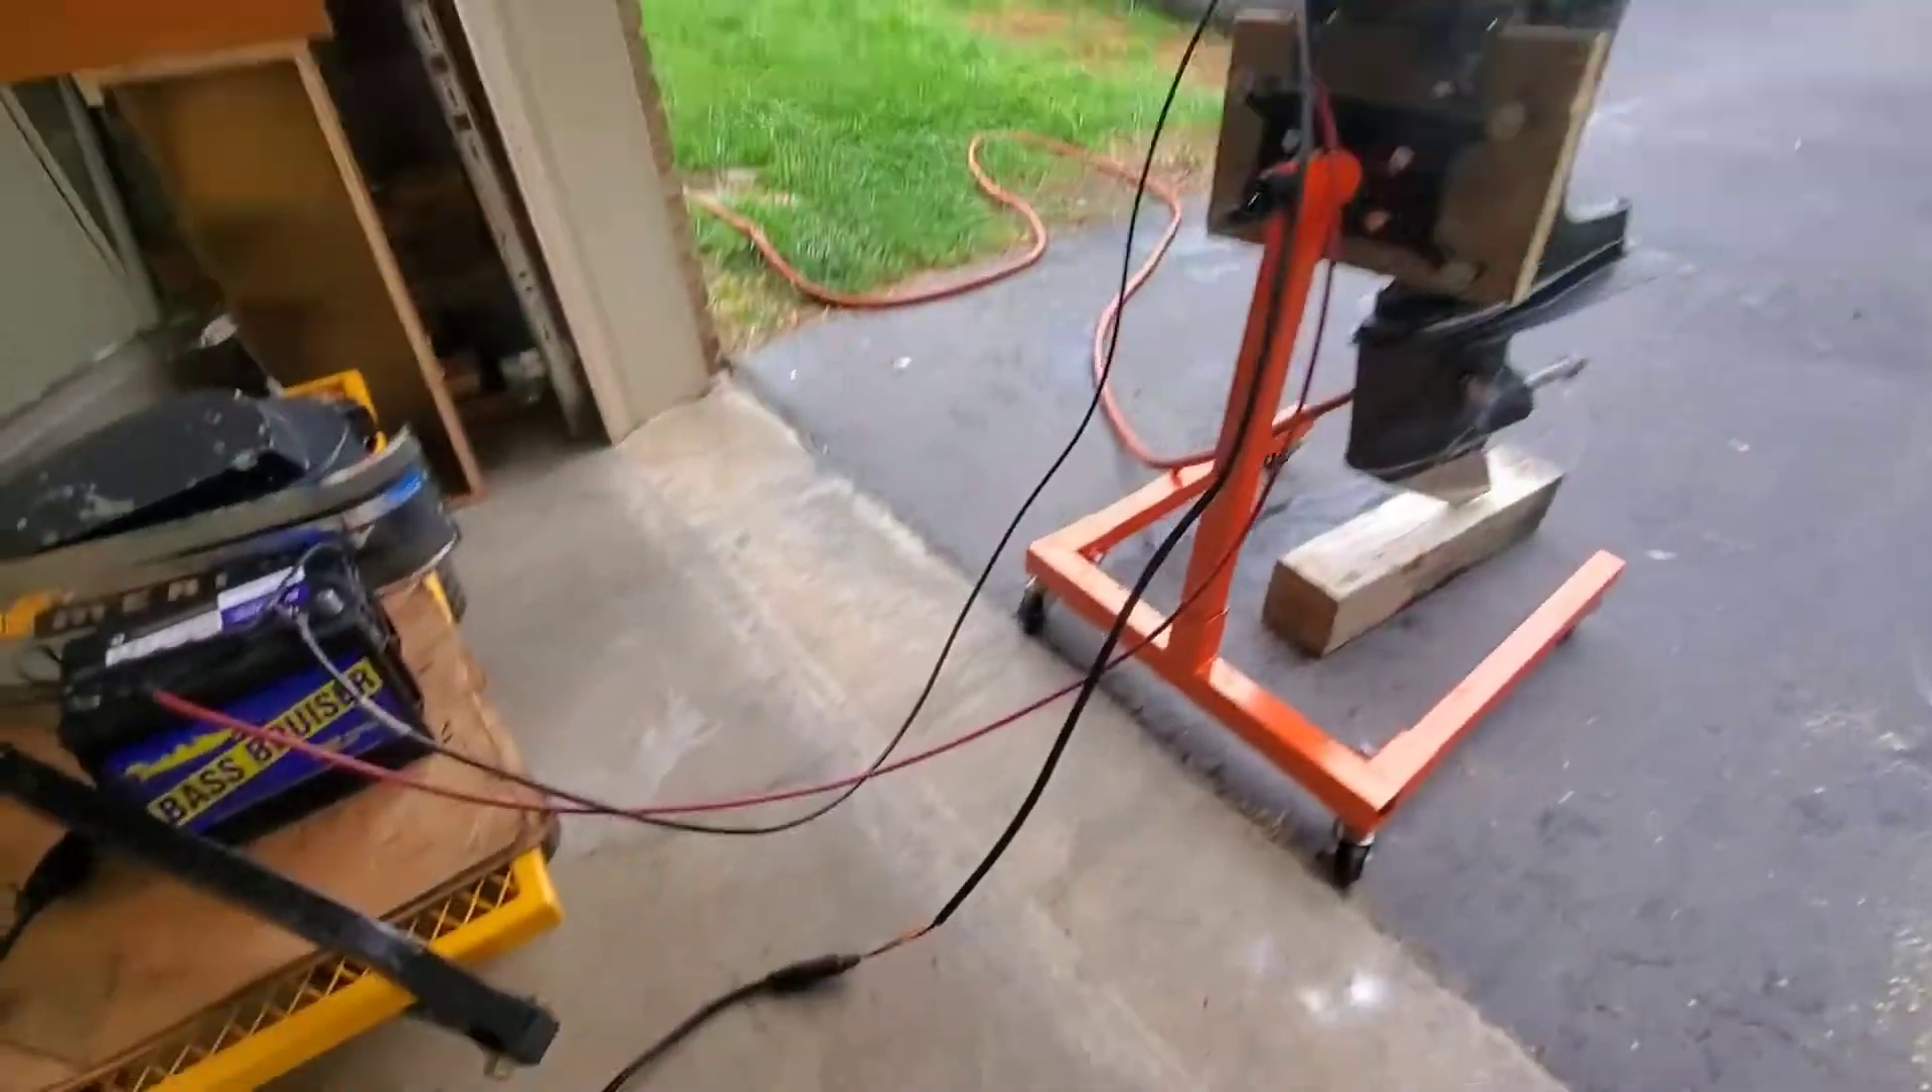We got the battery hooked up, put a block of wood under it because this stand is making me really uncomfortable with the way it's leaning.